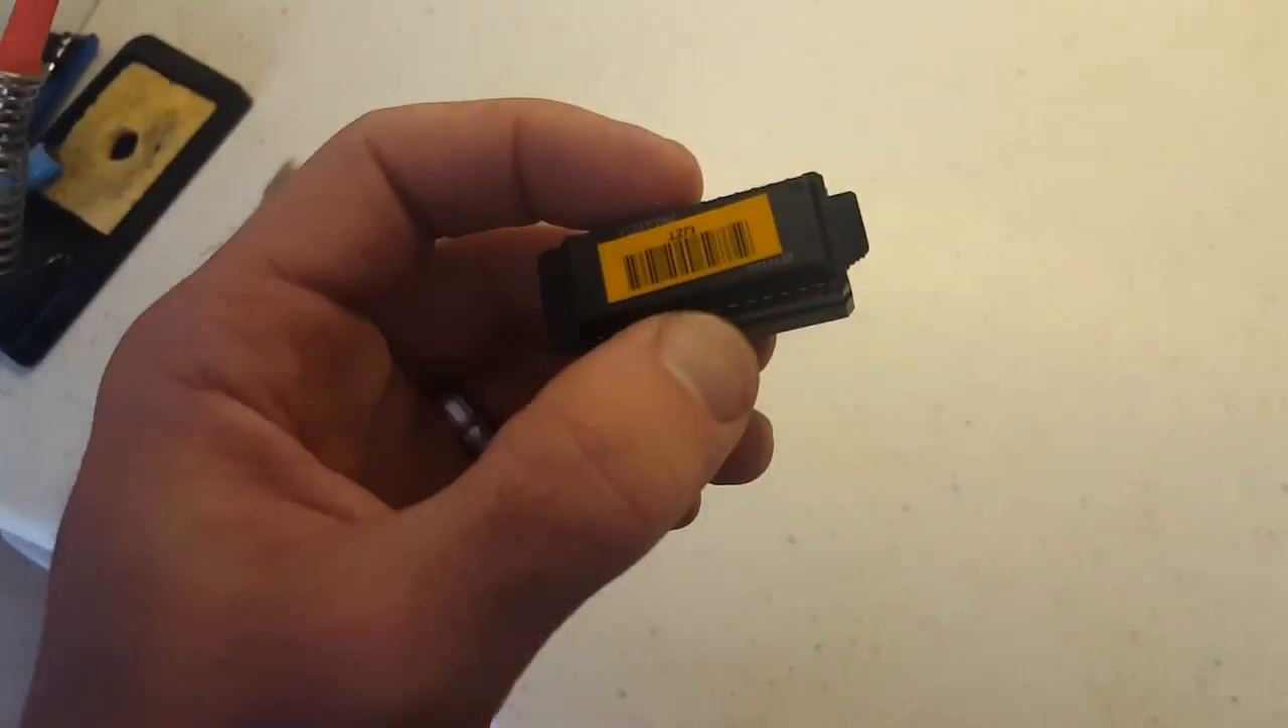We have removed the NVRAM chip from the computer.